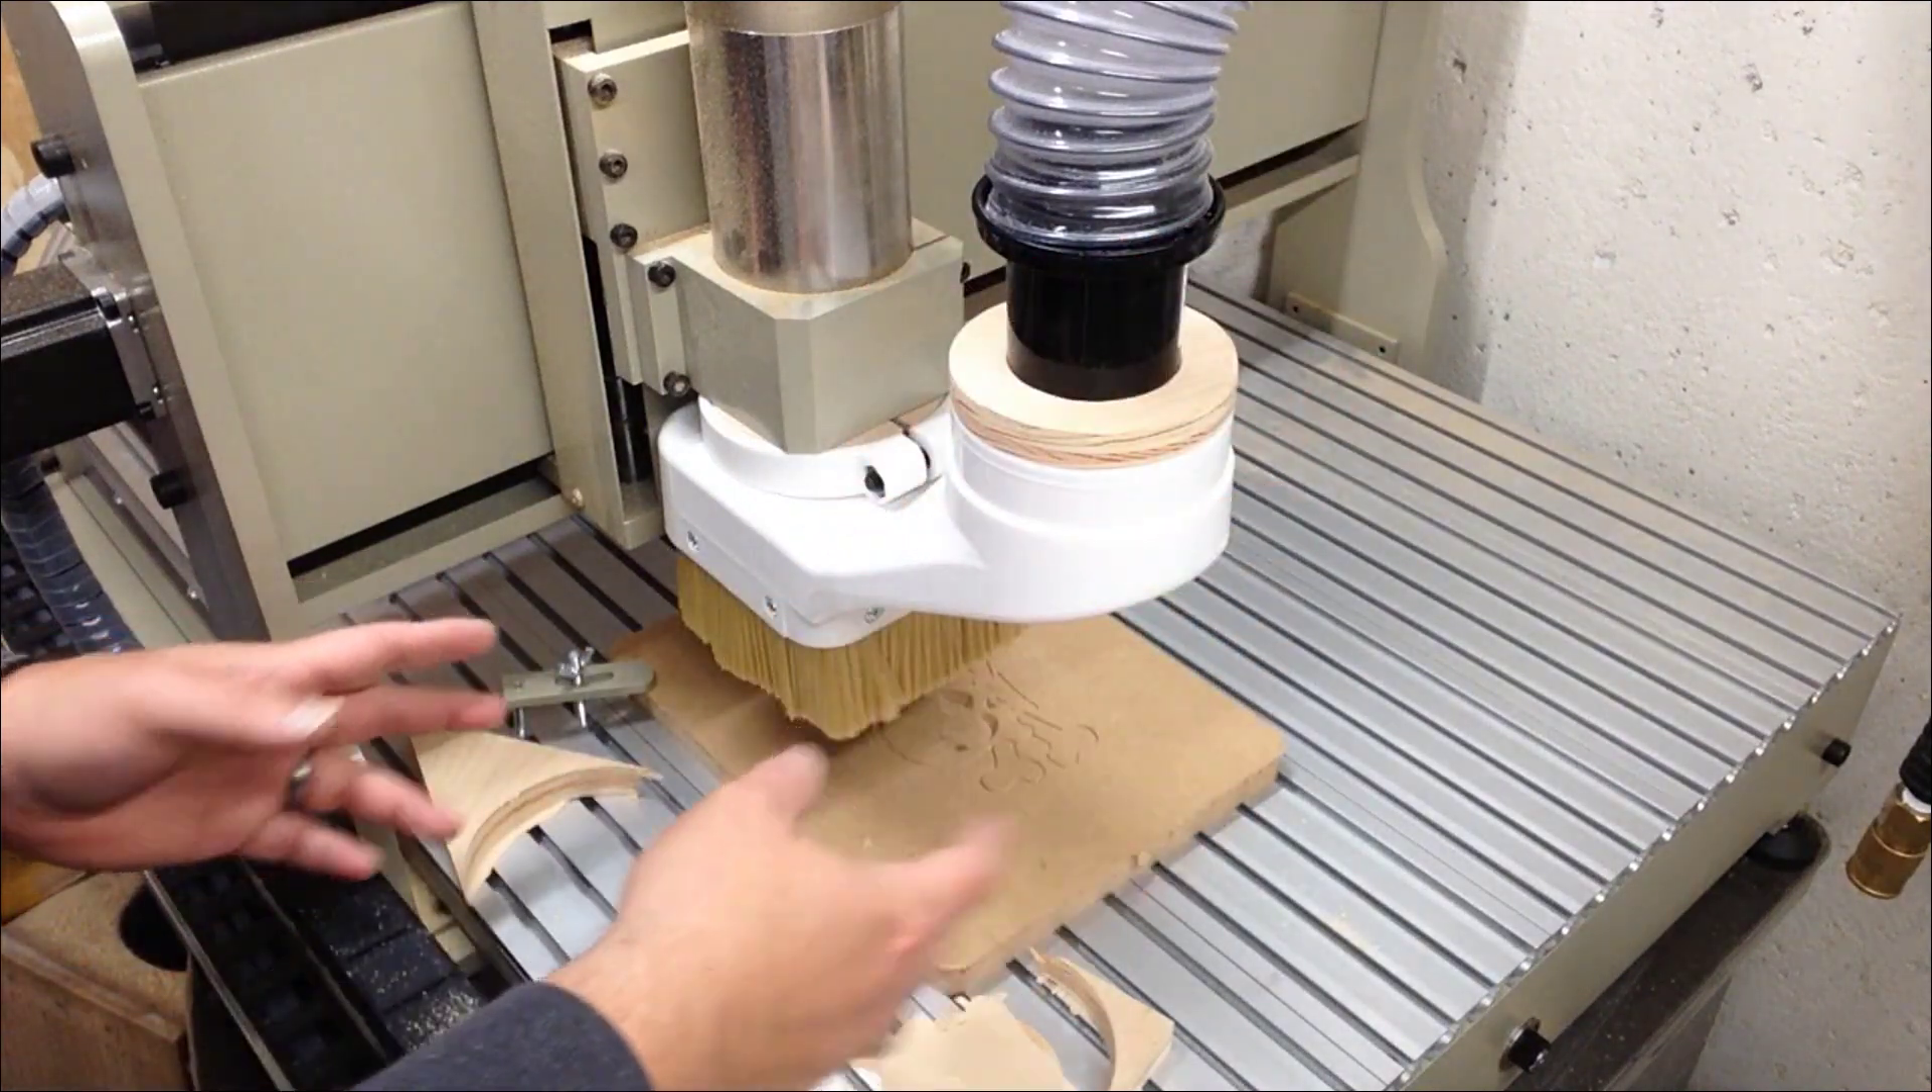My adapter for the hose fits really well.